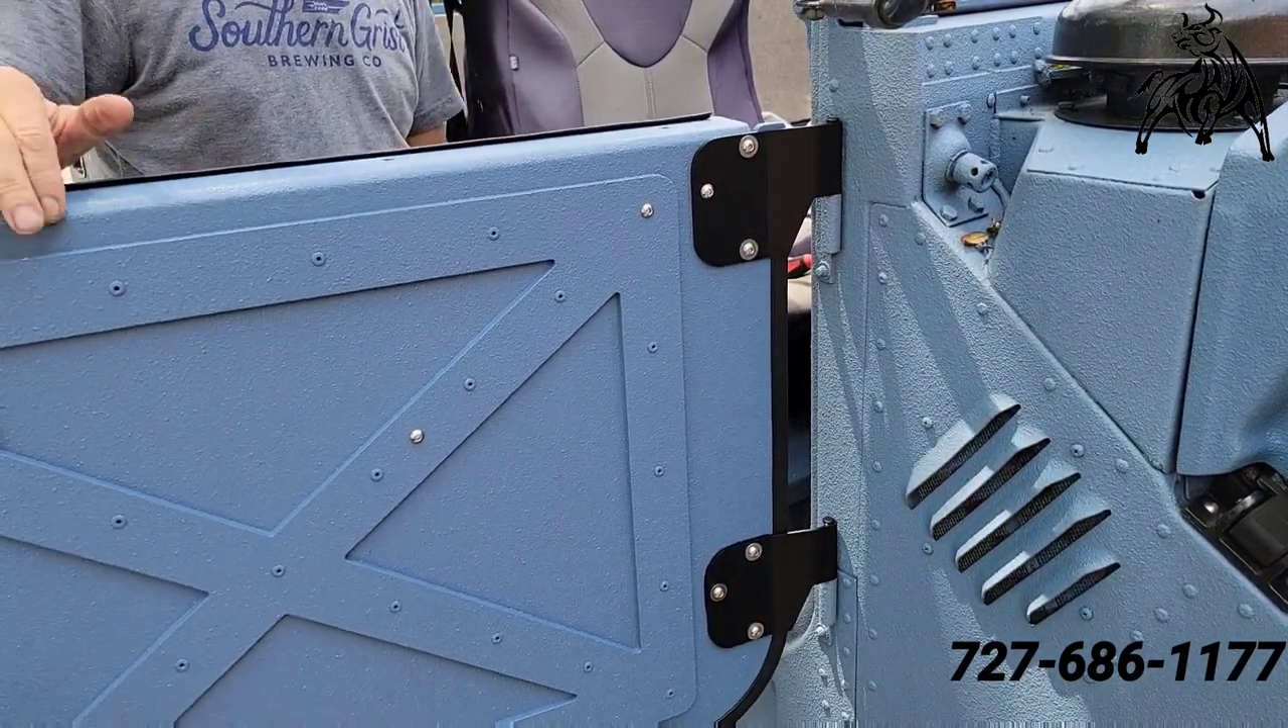All right, I have the hinges on.